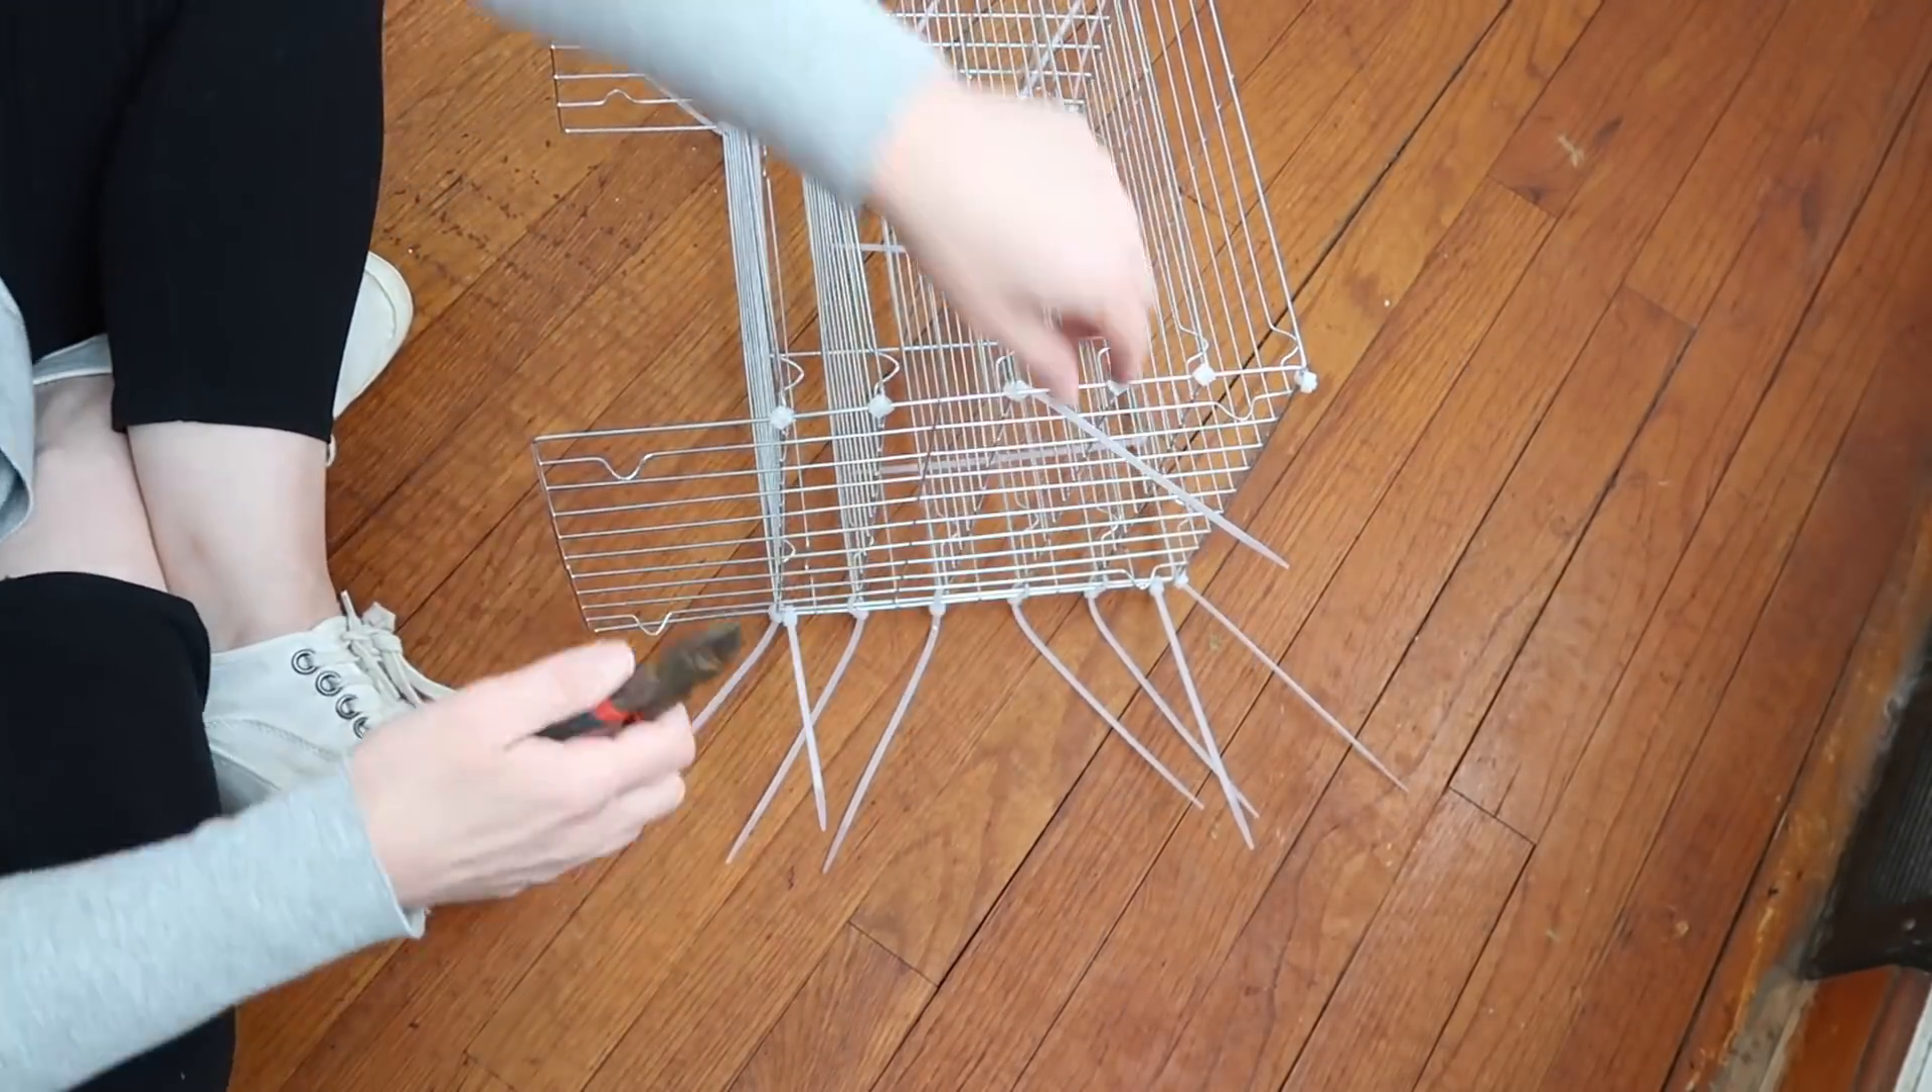Once I had all of the shelves installed I then went through and started trimming those extra pieces off the zip tie.